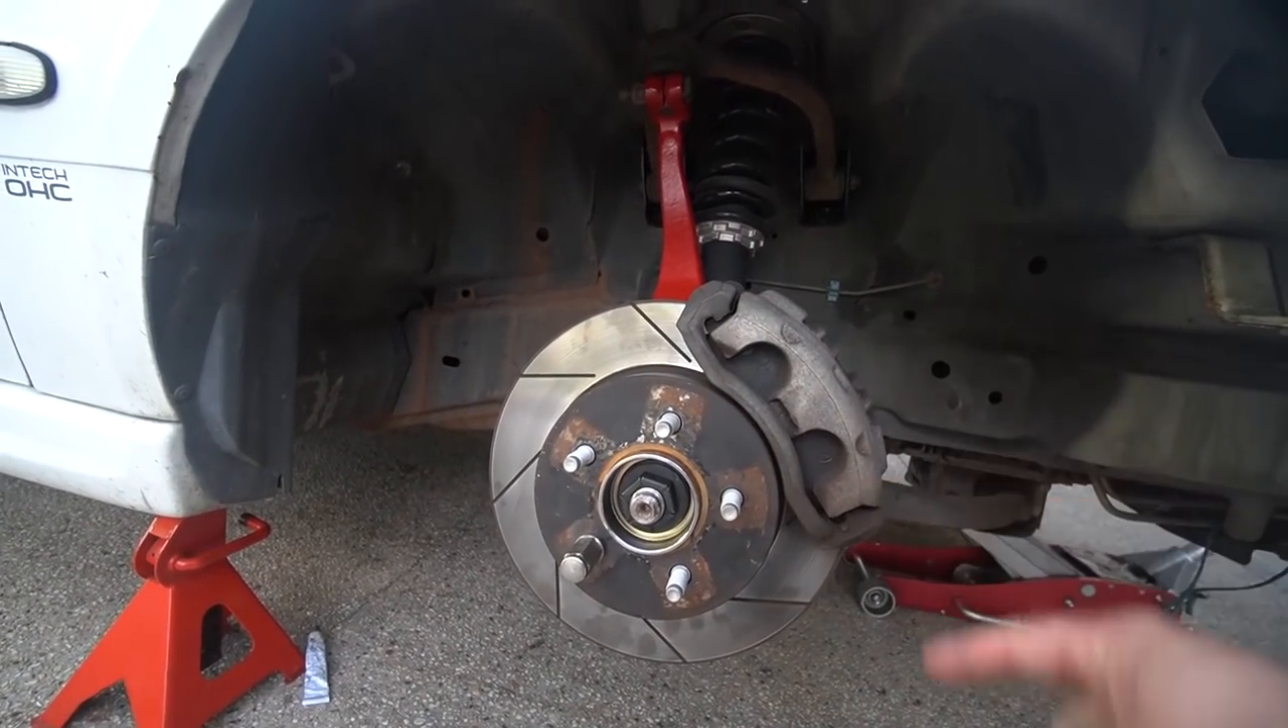Brakes, calipers are on. We've got the new wheel bearings on, the new hub on.